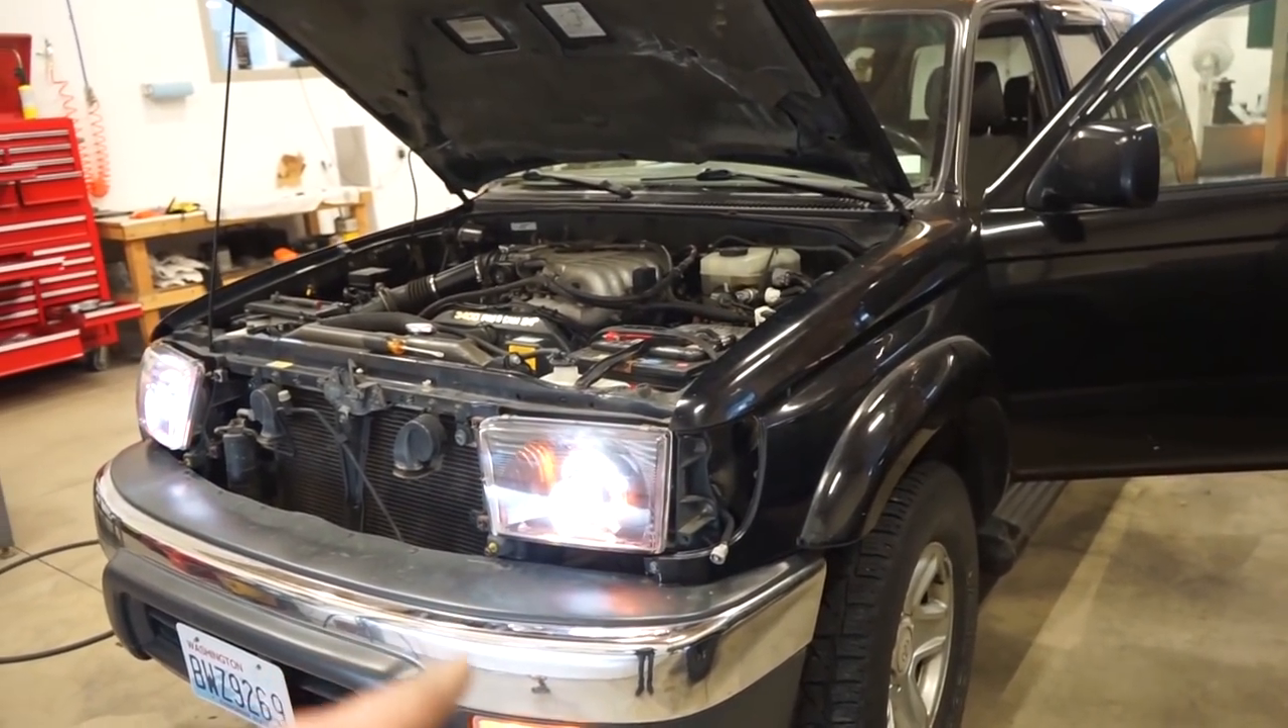So now we've got to throw the grill and the side marker lights on.